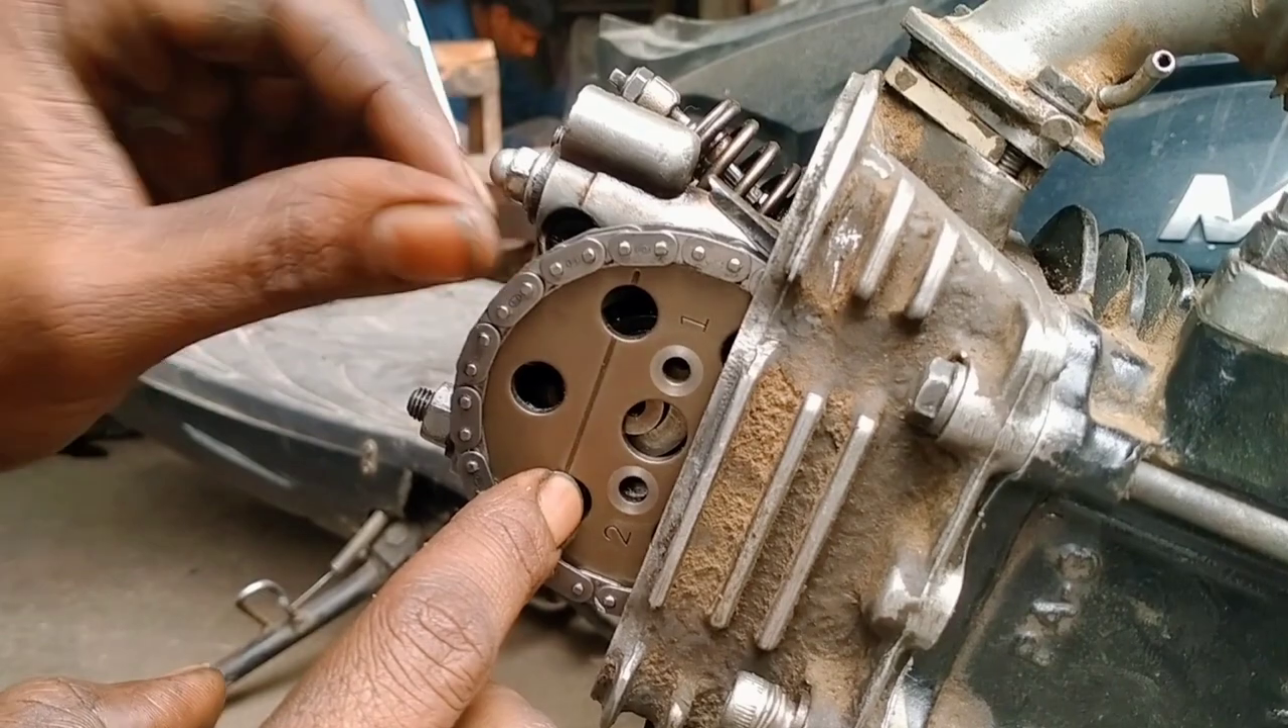यह देखिए पलेट इसकी टाइमिंग चैन पर आ चुकी है।